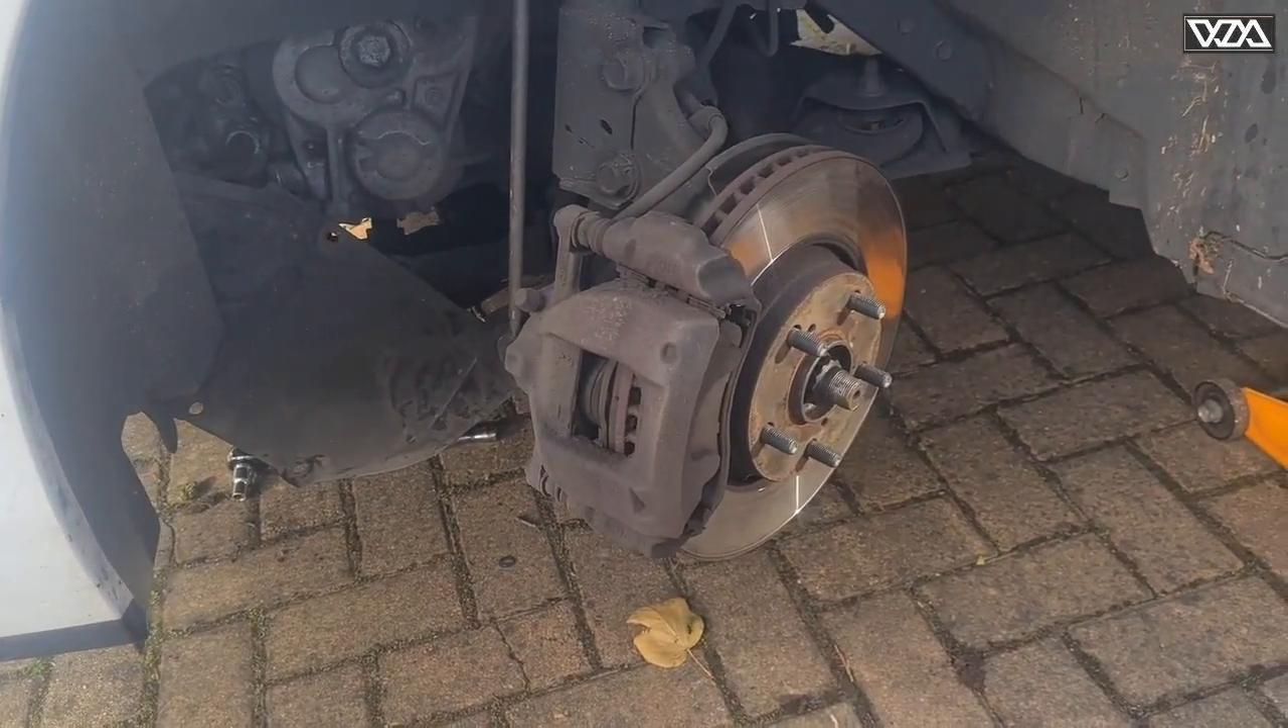Okay so I just removed the front wheel of this side because it's gonna be actually easier to access the bolt from underneath the car just right there.